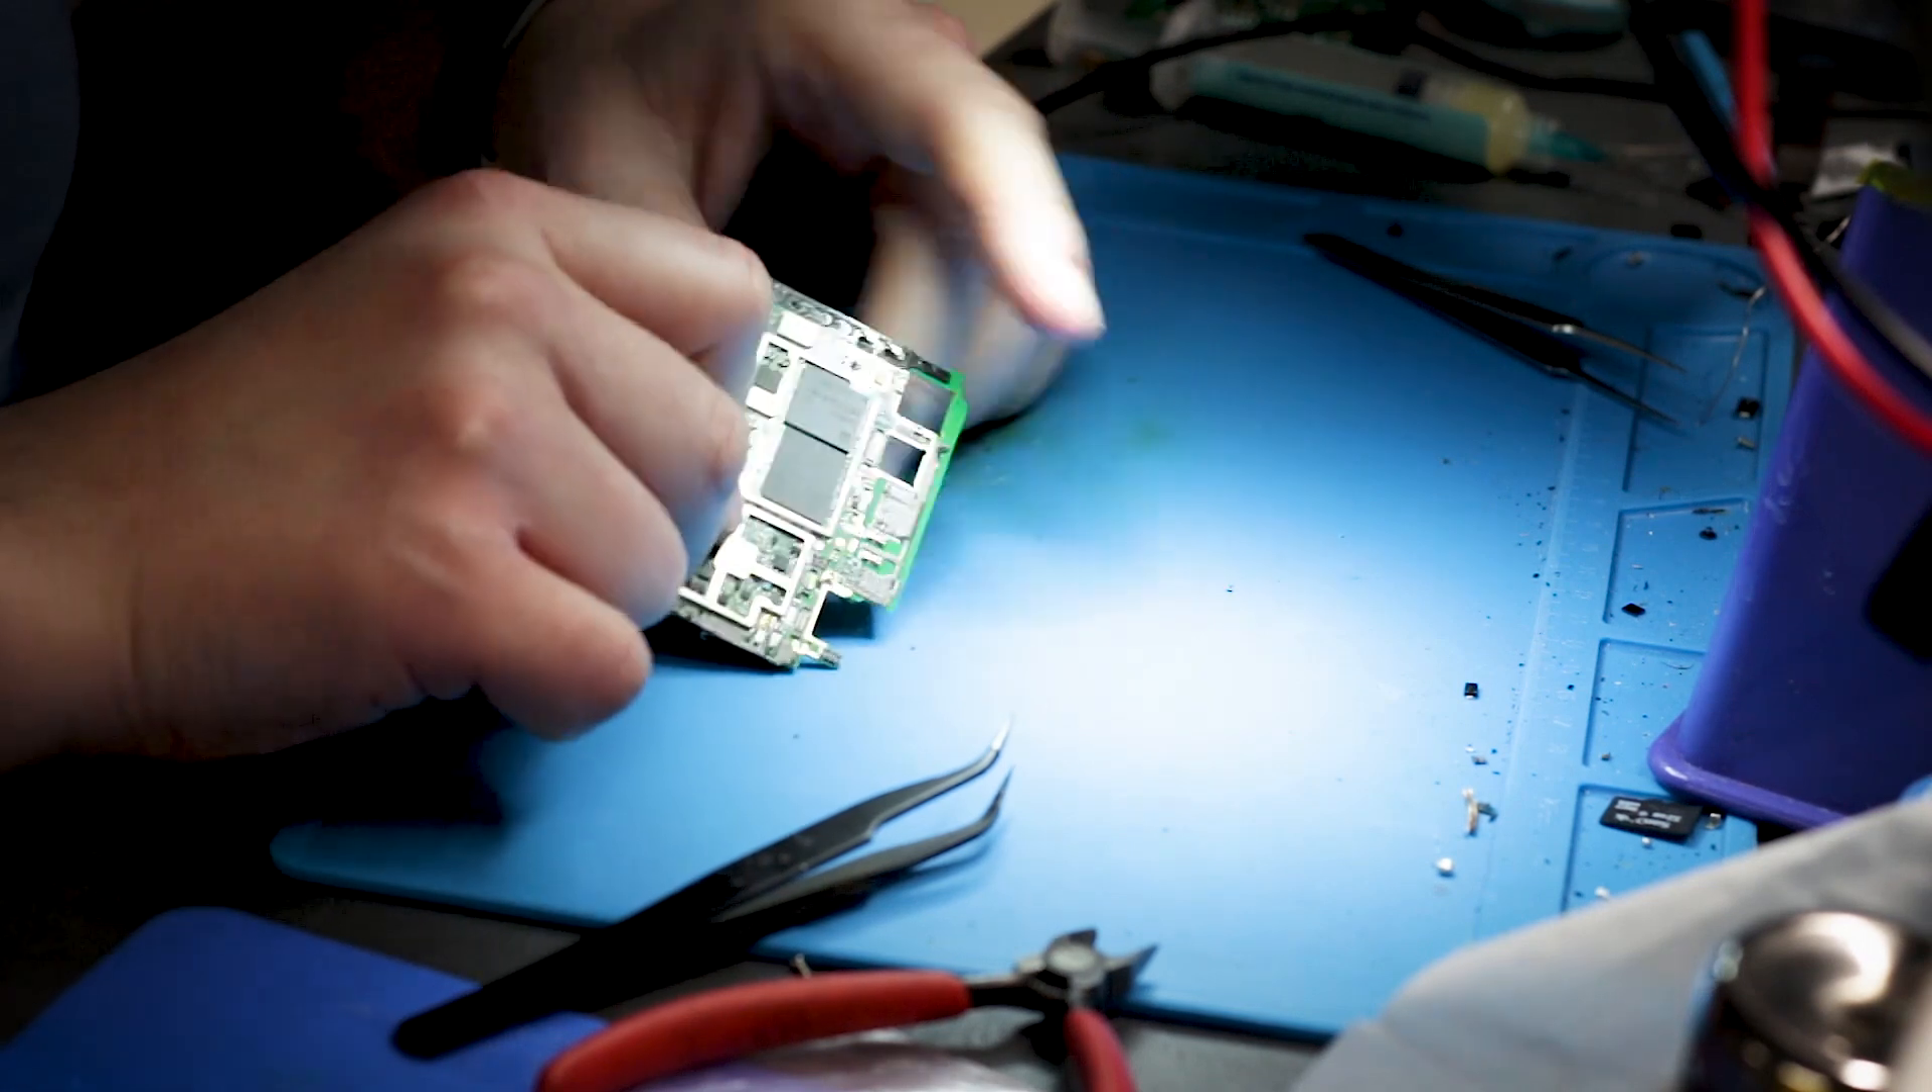So, we got the board out.